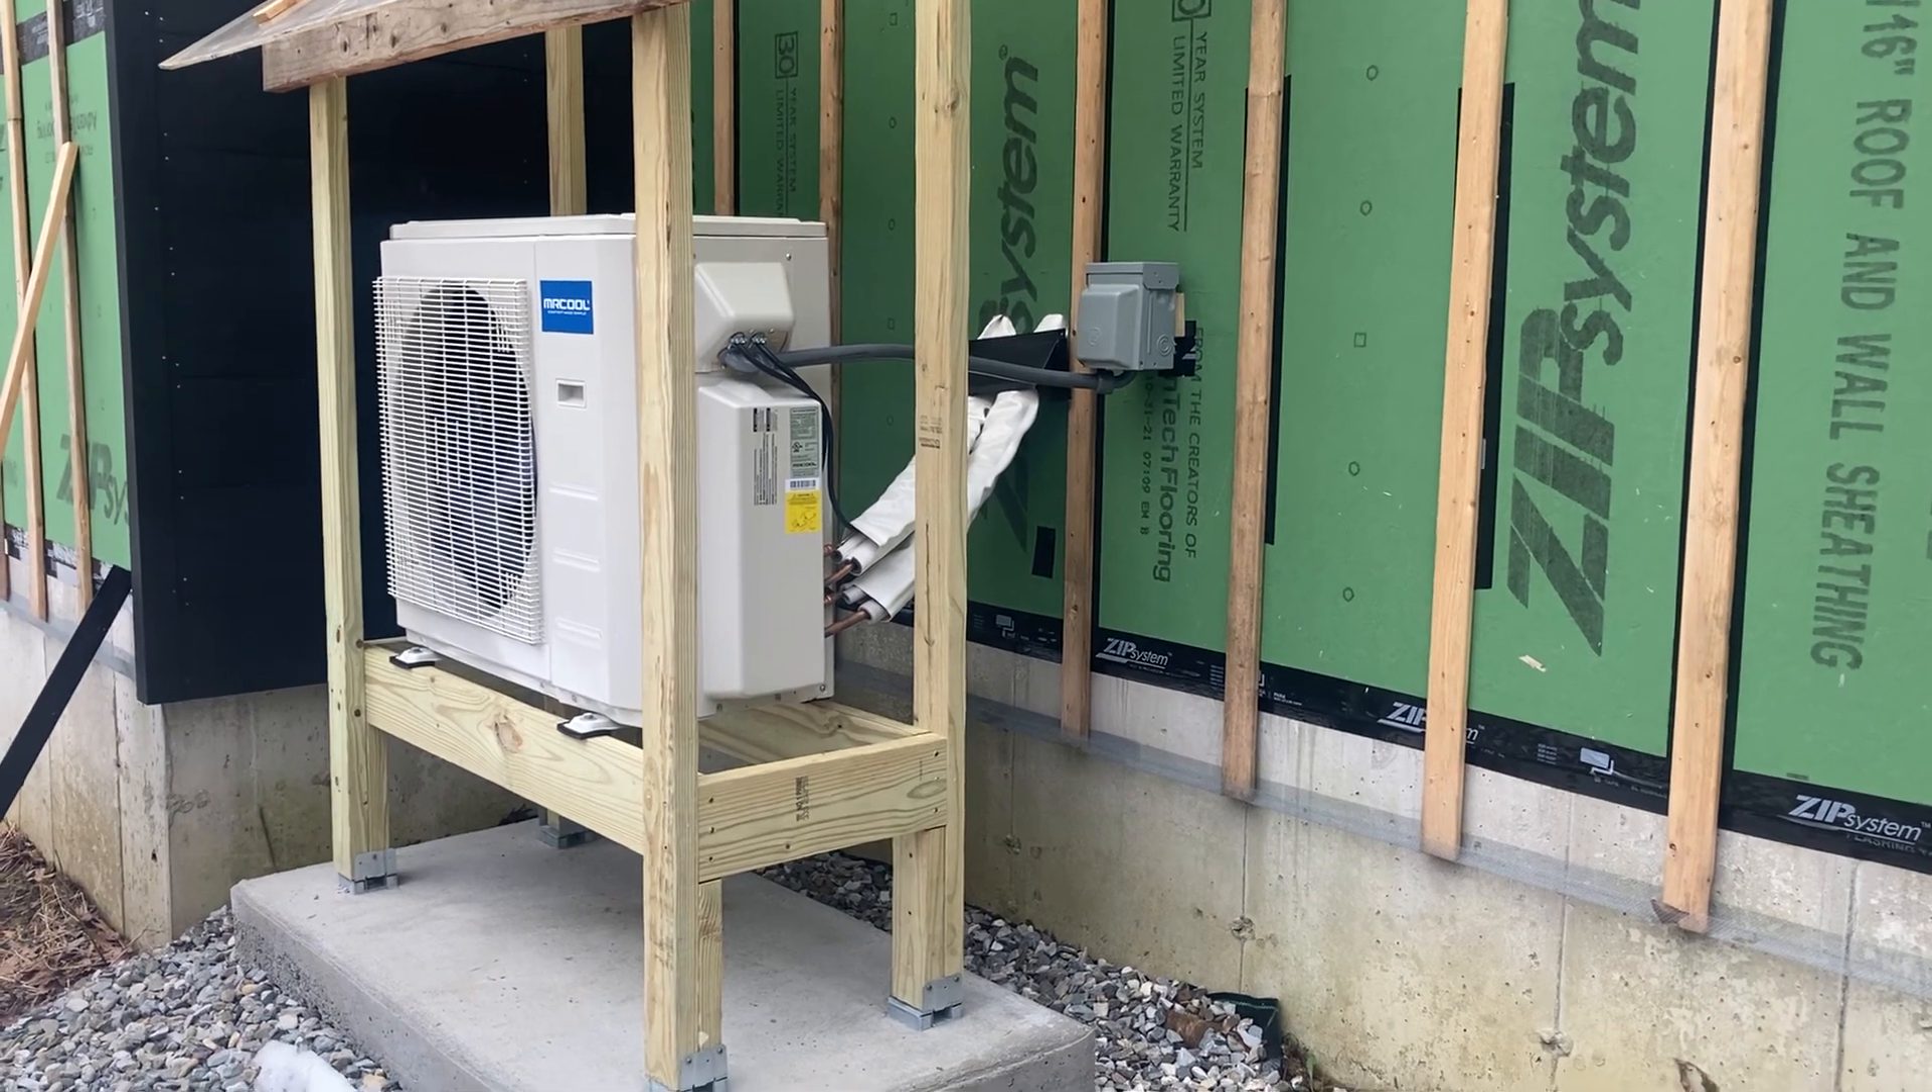Siding isn't on the building yet unfortunately.